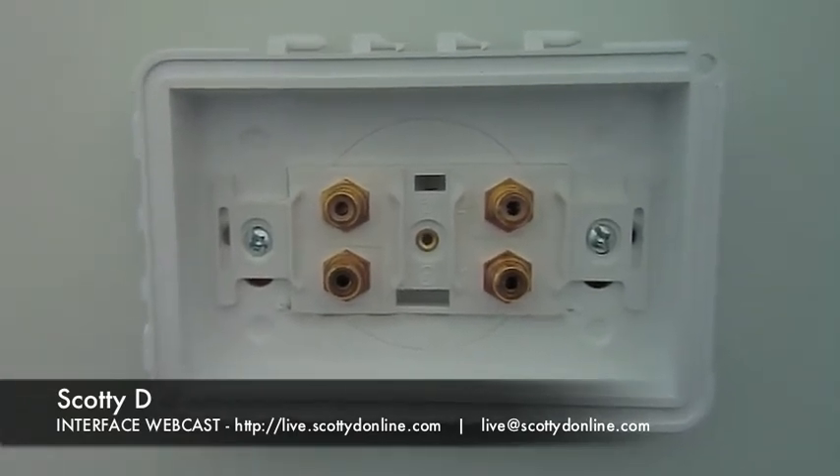All right we now have the four port jack mounted into the weatherproof enclosure to the outside of the trailer.